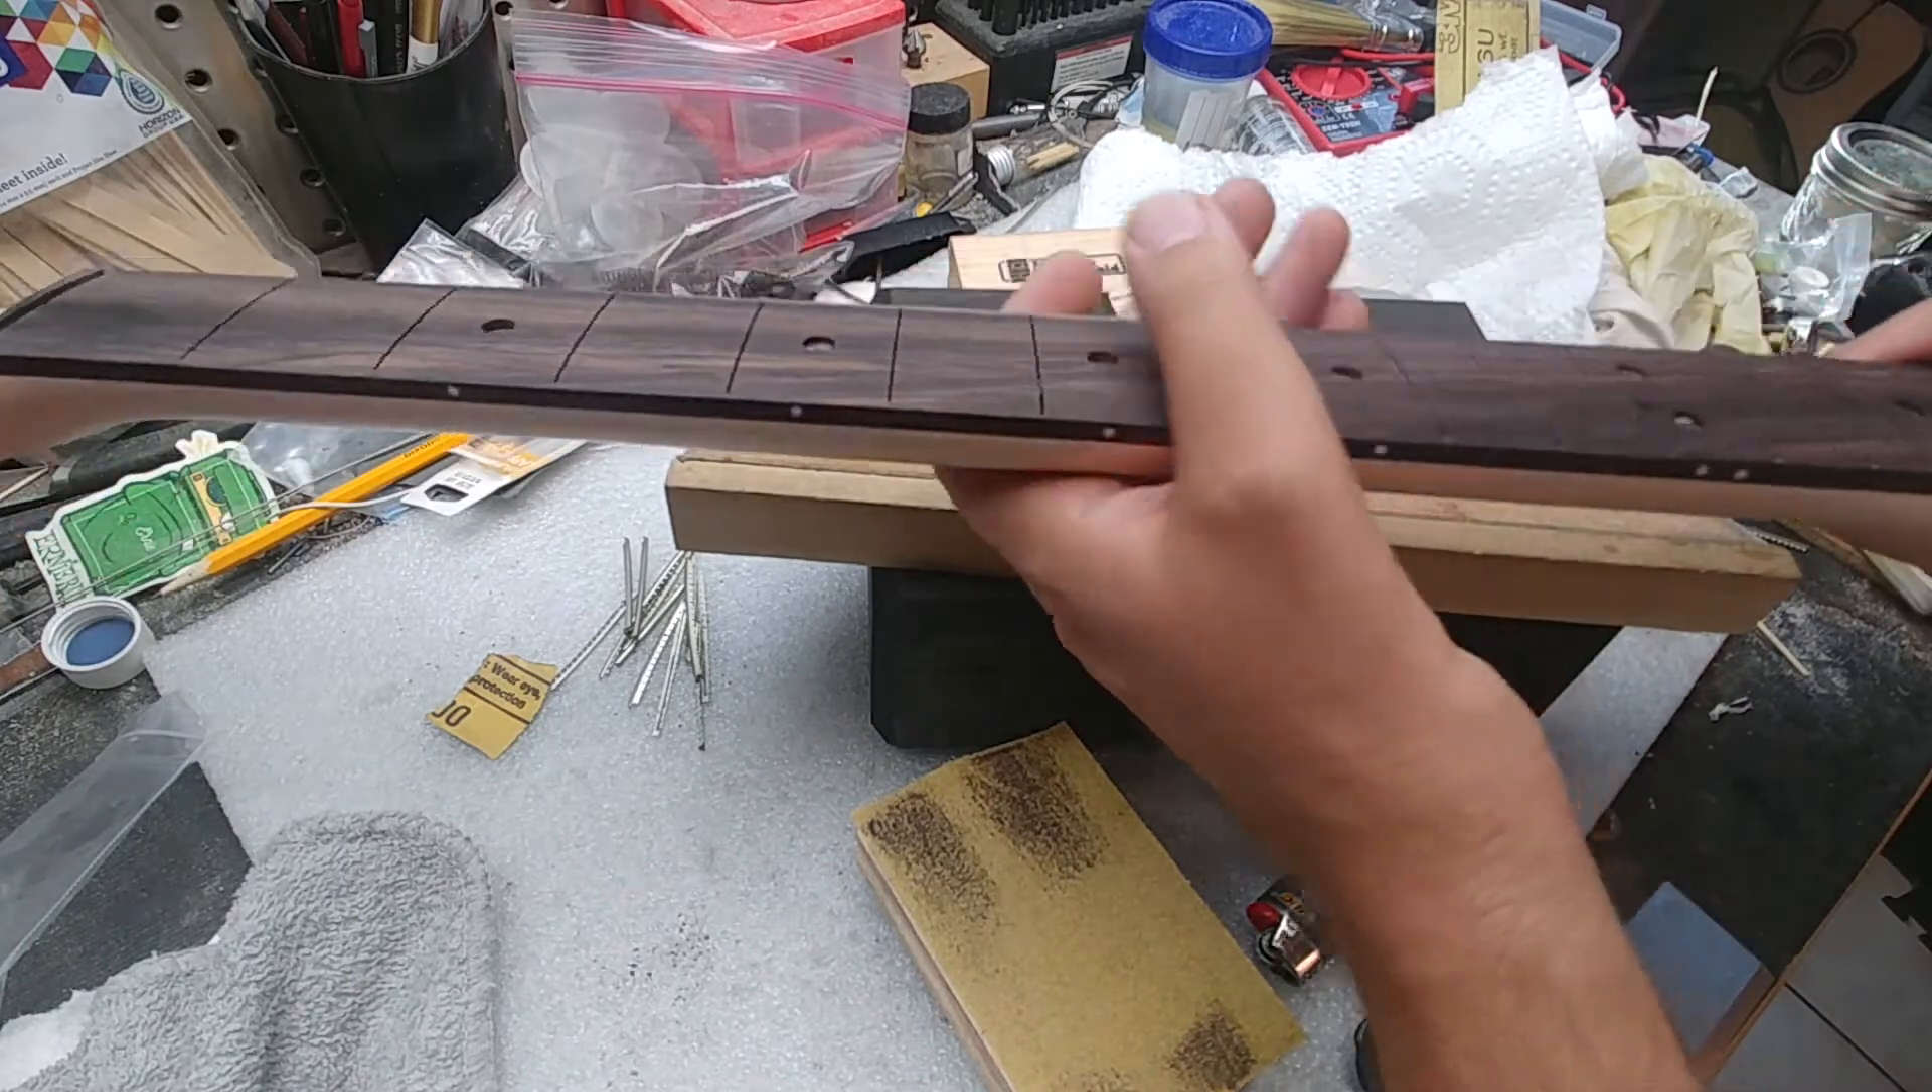So I took the plastic nut out pulled all the frets out and popped all the inlays out and that's given me my starting point for reworking this into something truly high quality.